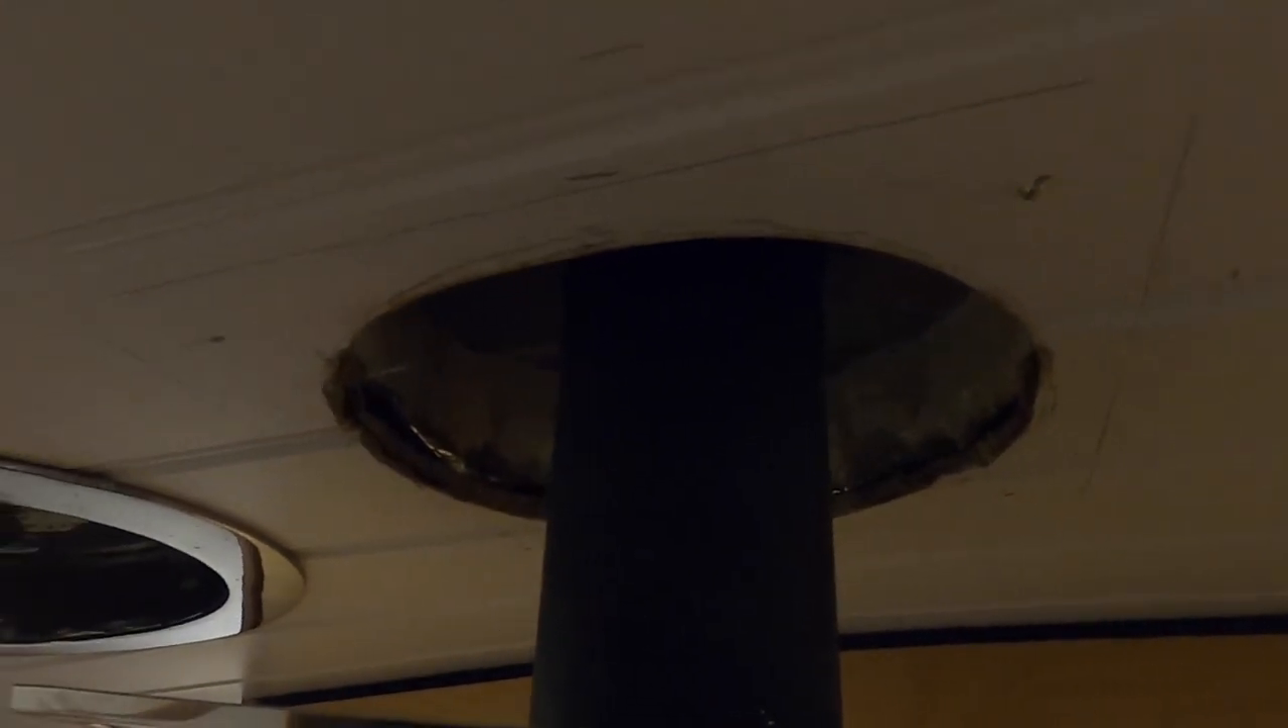I have yet to fill this void with um some fireboard and just need to screw this decorative piece up.